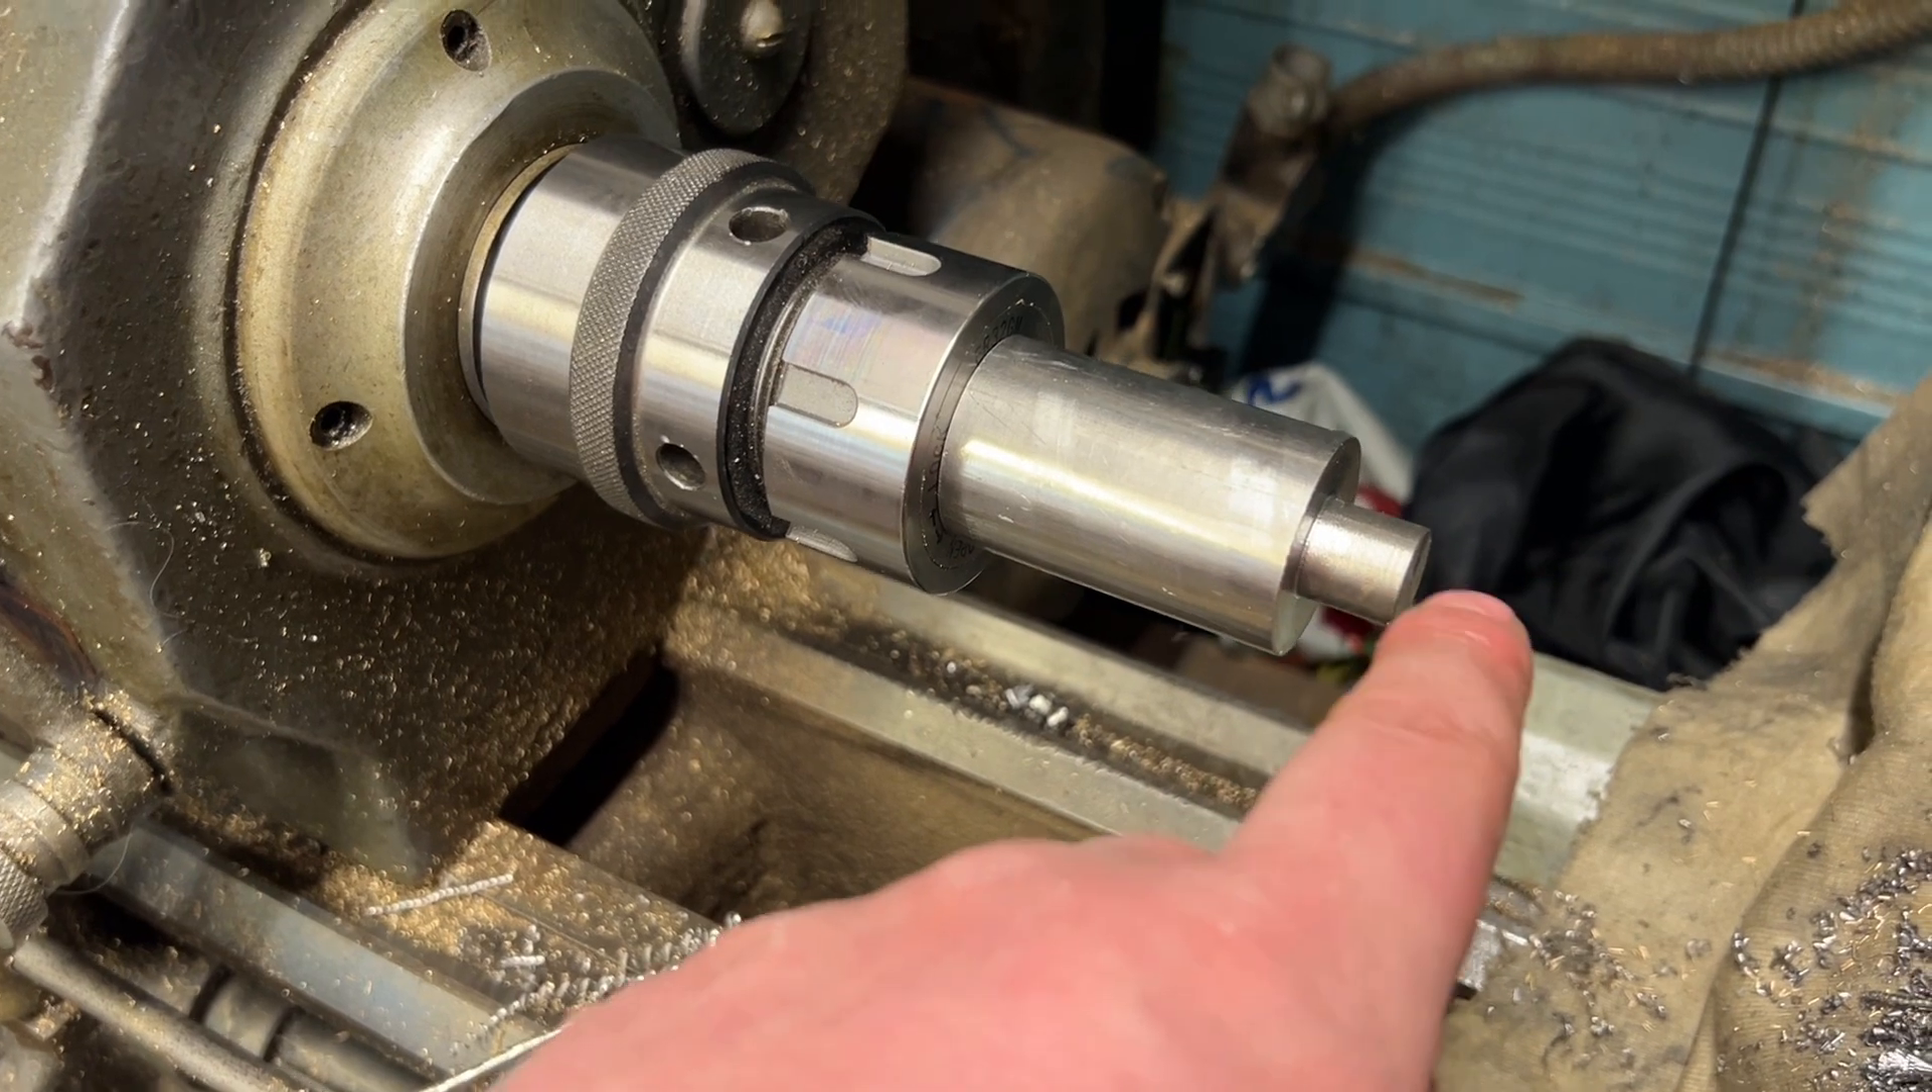We've just mounted up our piece of steel.